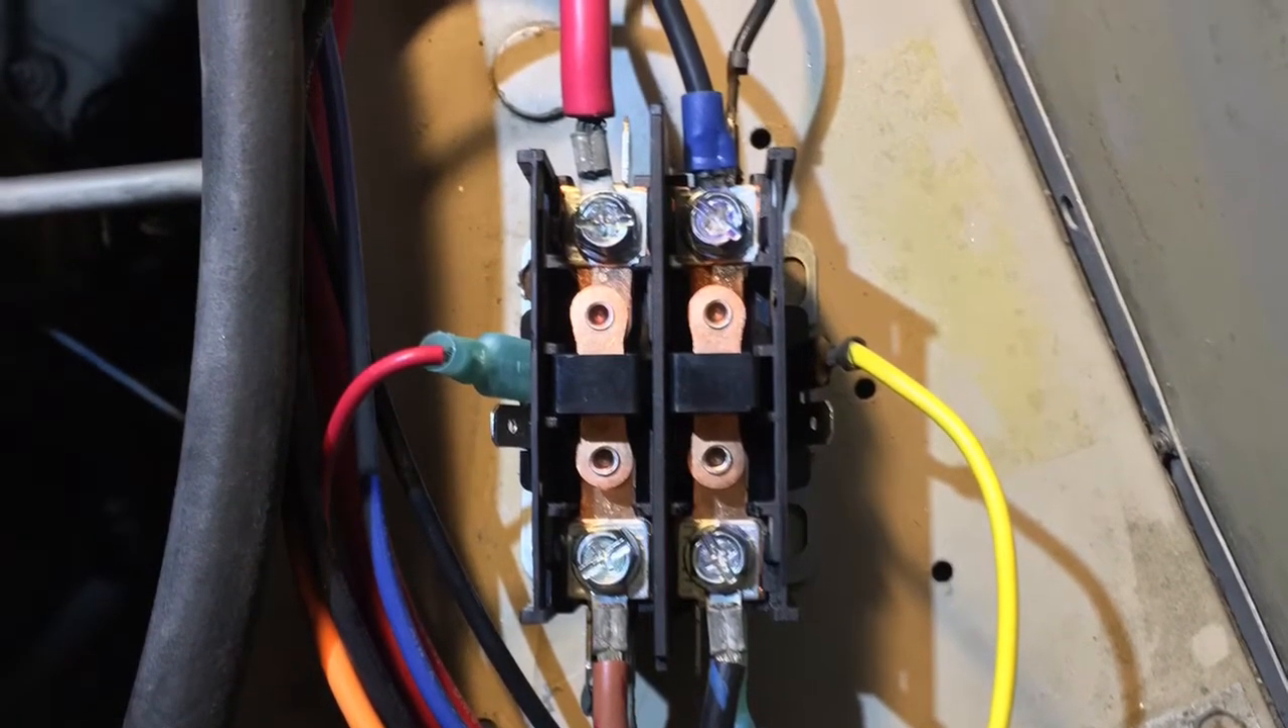This is also showing the new contactor I put in the unit.